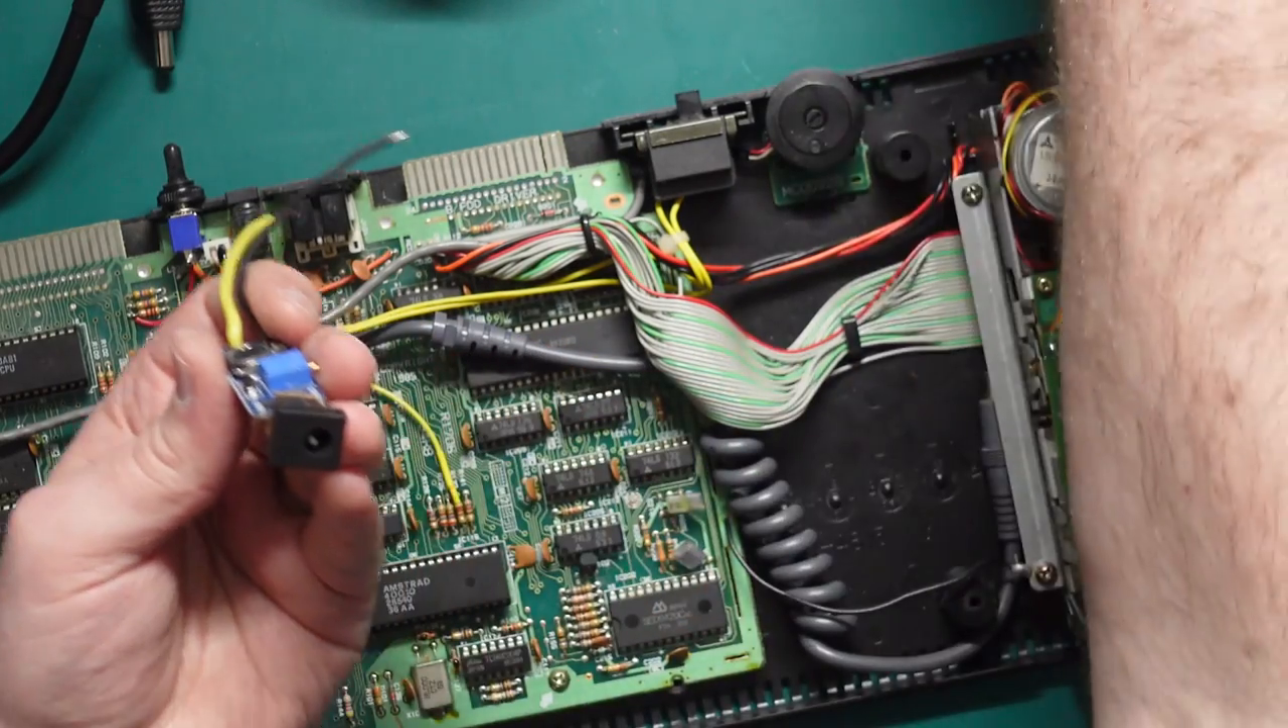And on our DC booster board I've added a female DC barrel jack.